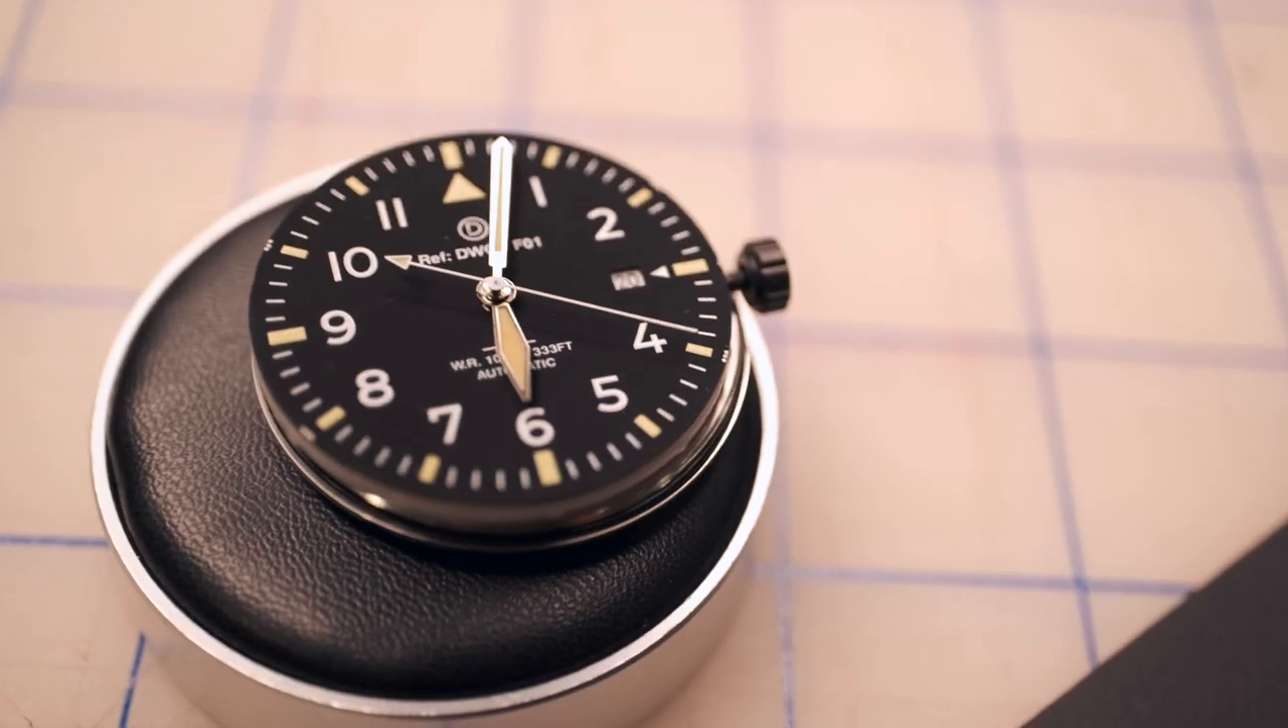The second hand's on and the watch is working.